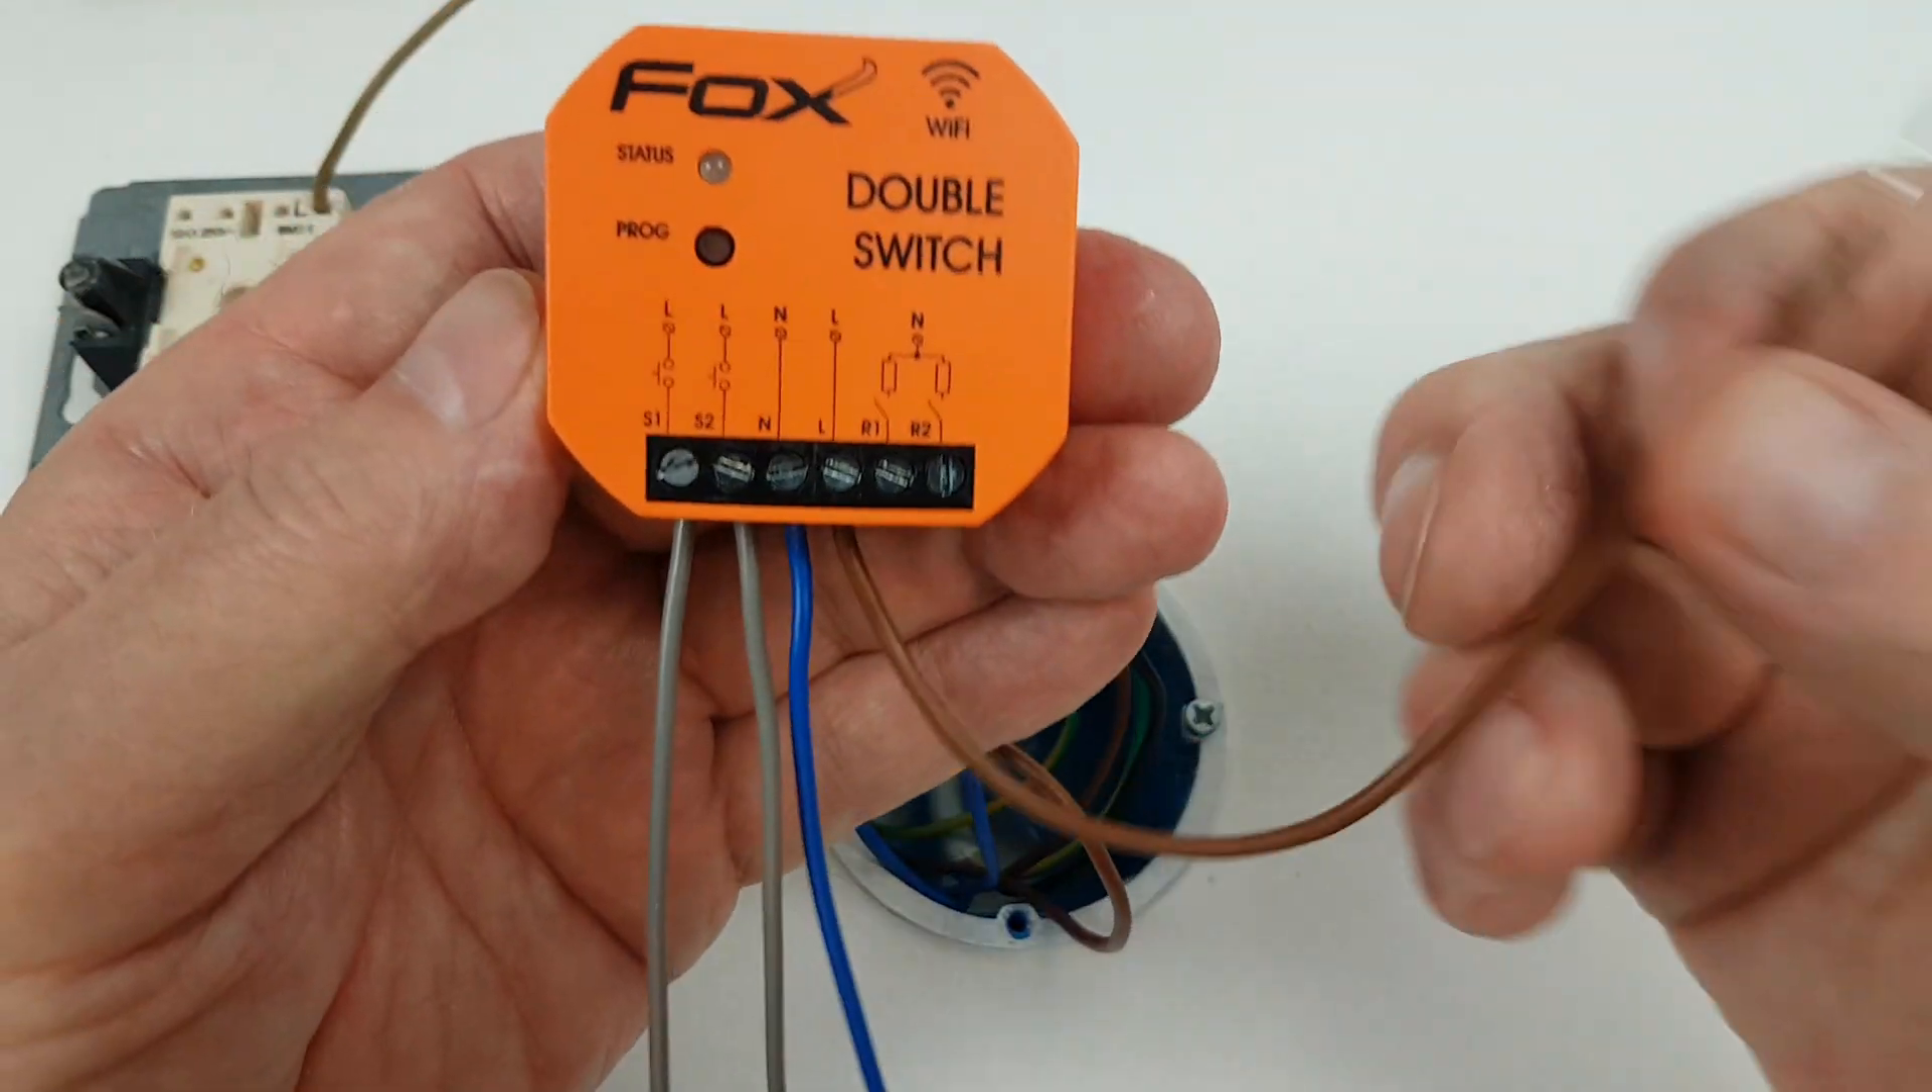Do modułu mam już wstępnie podłączone przewody, przewód brązowy, zasilanie L, przewód niebieski N oraz dwa szare przewody do sterowania modułem.